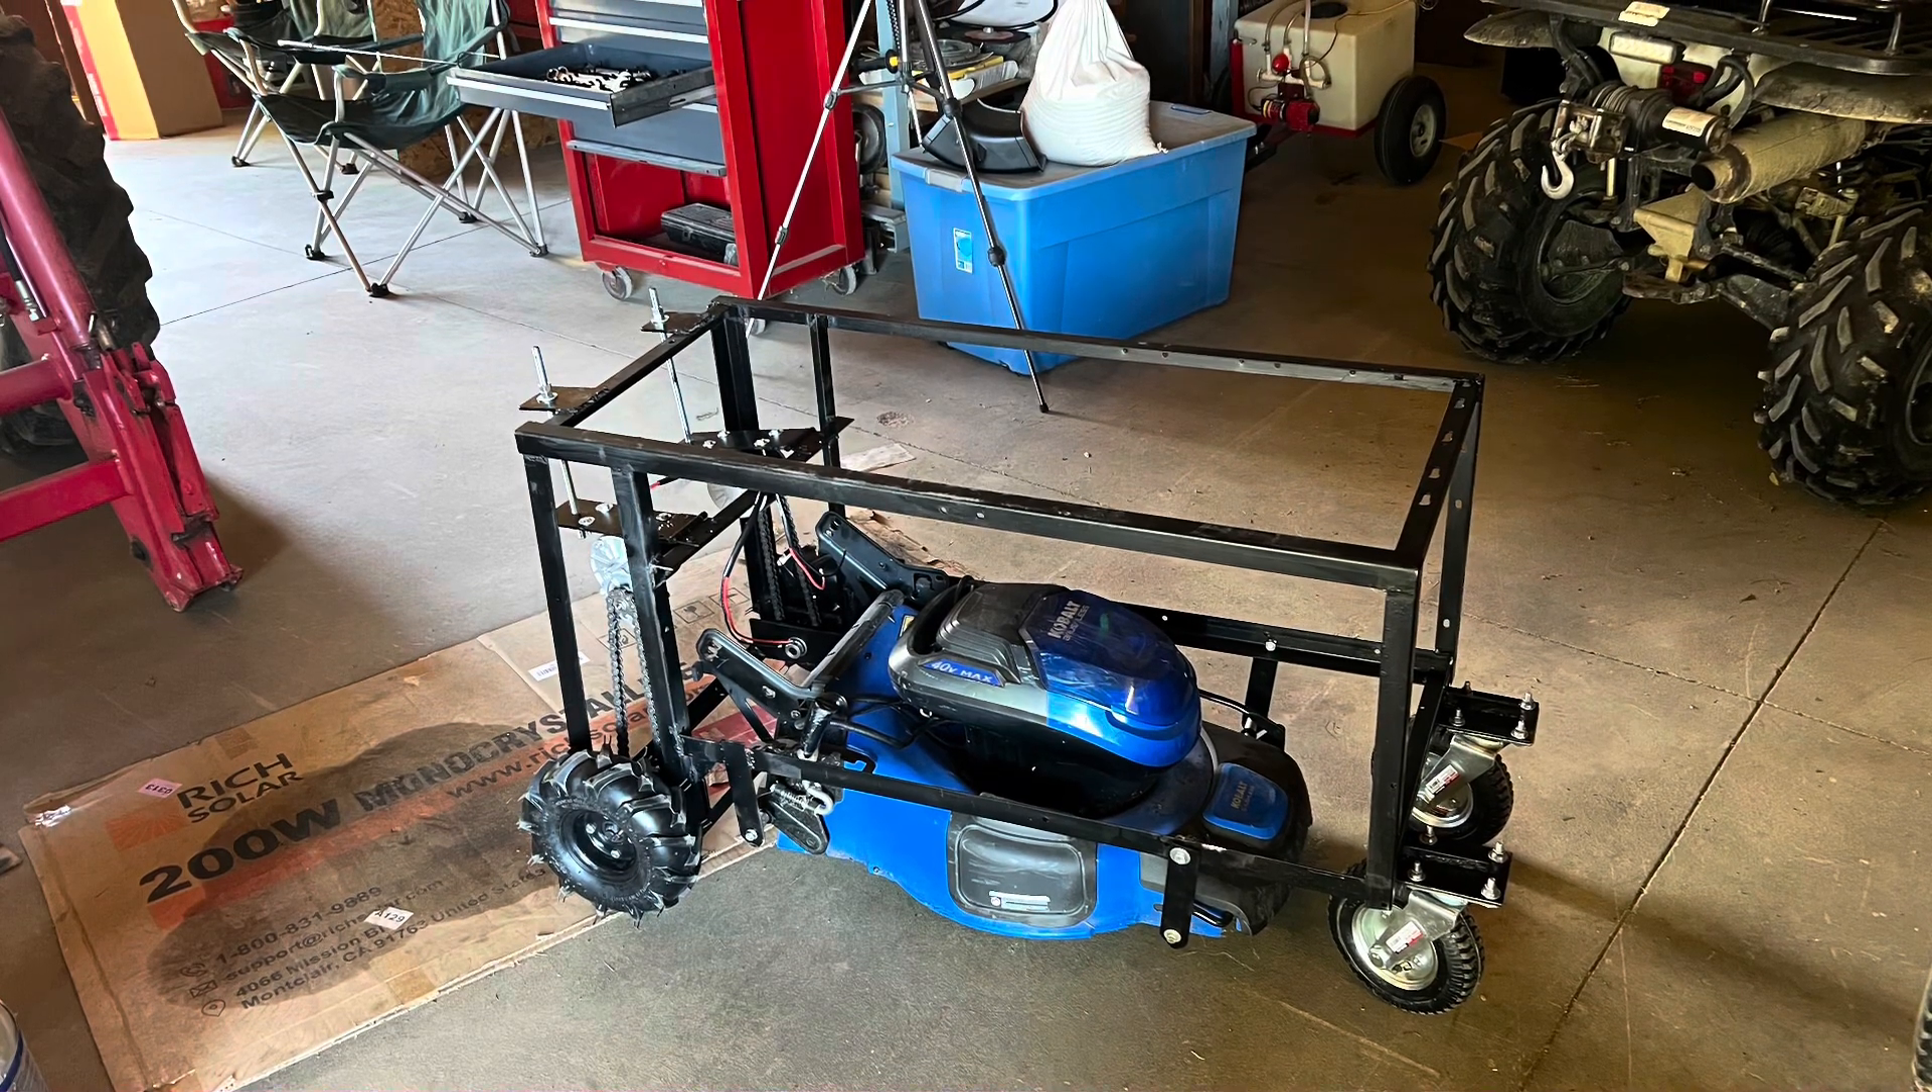I've got drive wheels on the back castering wheels on the front so it's basically a skid steer.